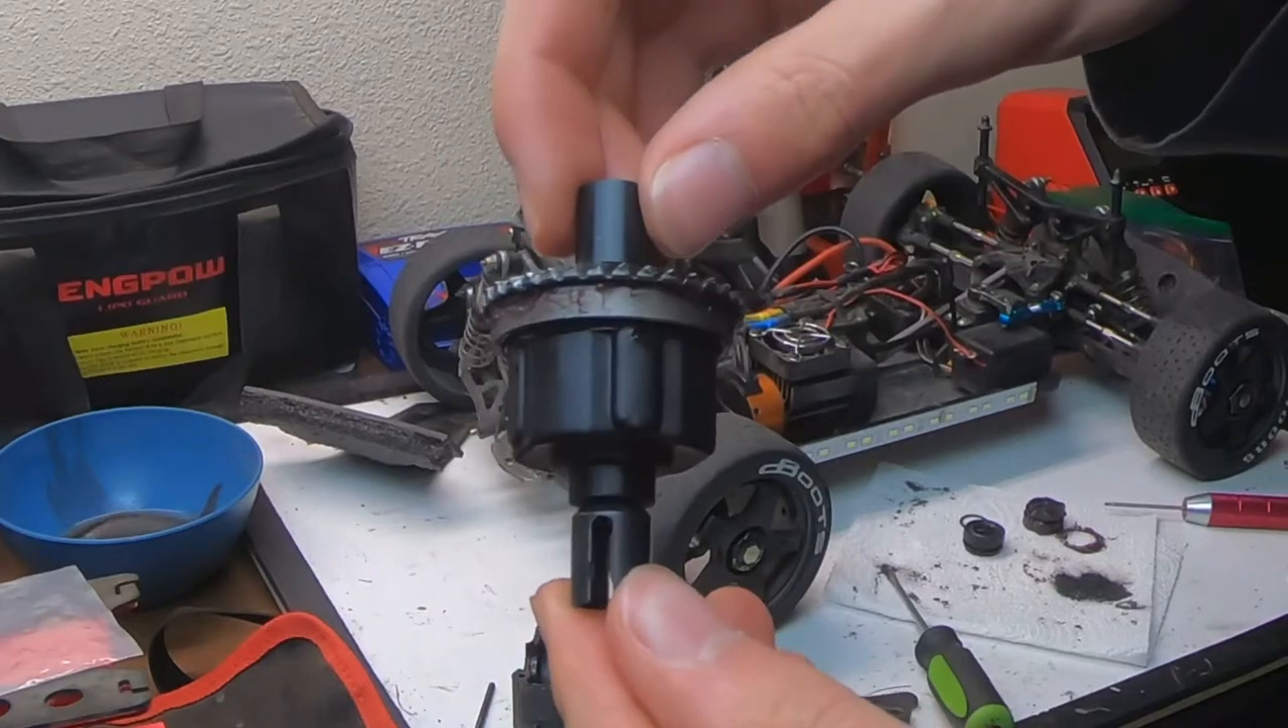Alright, so I've got the differential fully reassembled.